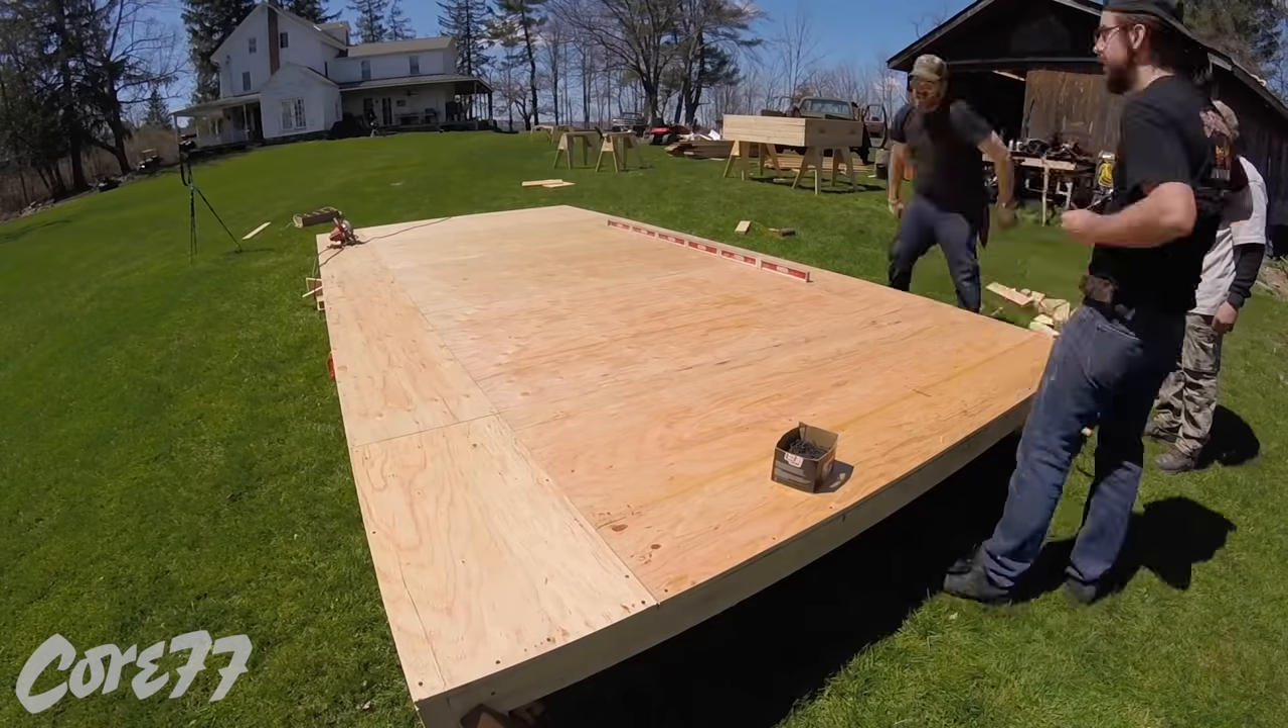And we laid the flooring just across the 3 sections. And we didn't cut it yet.